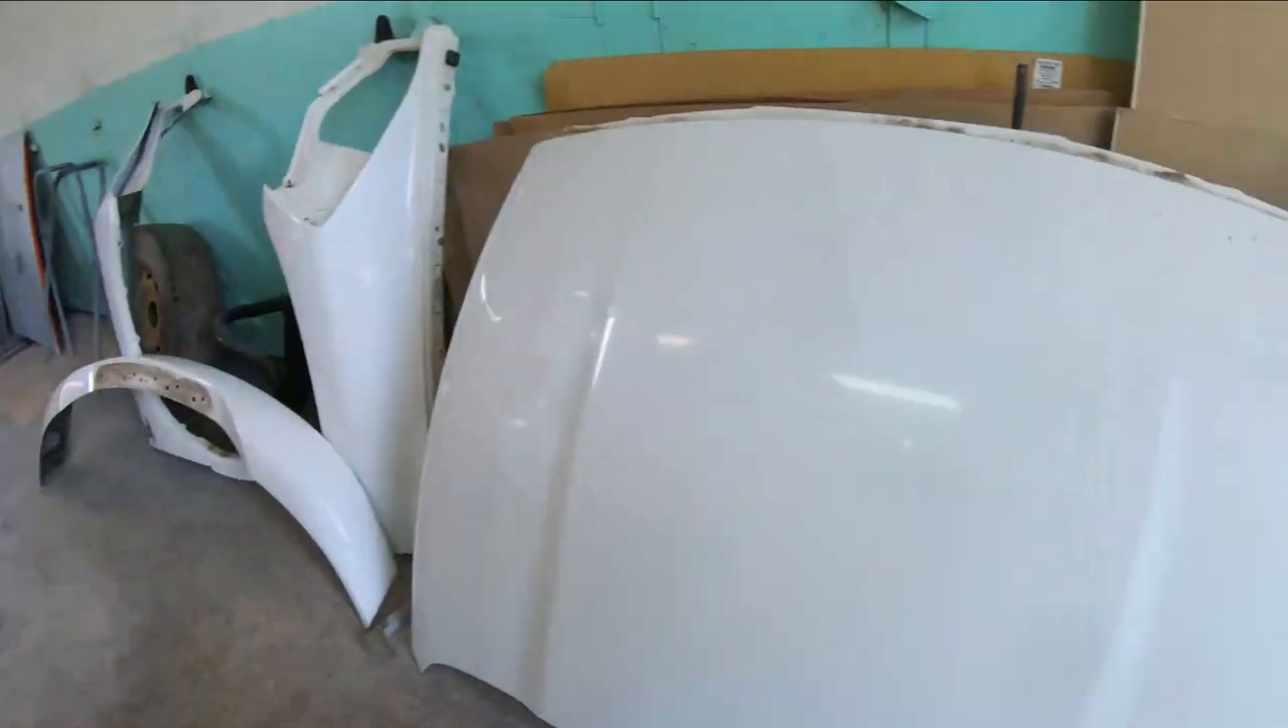So obviously I got the fenders and hood off now.